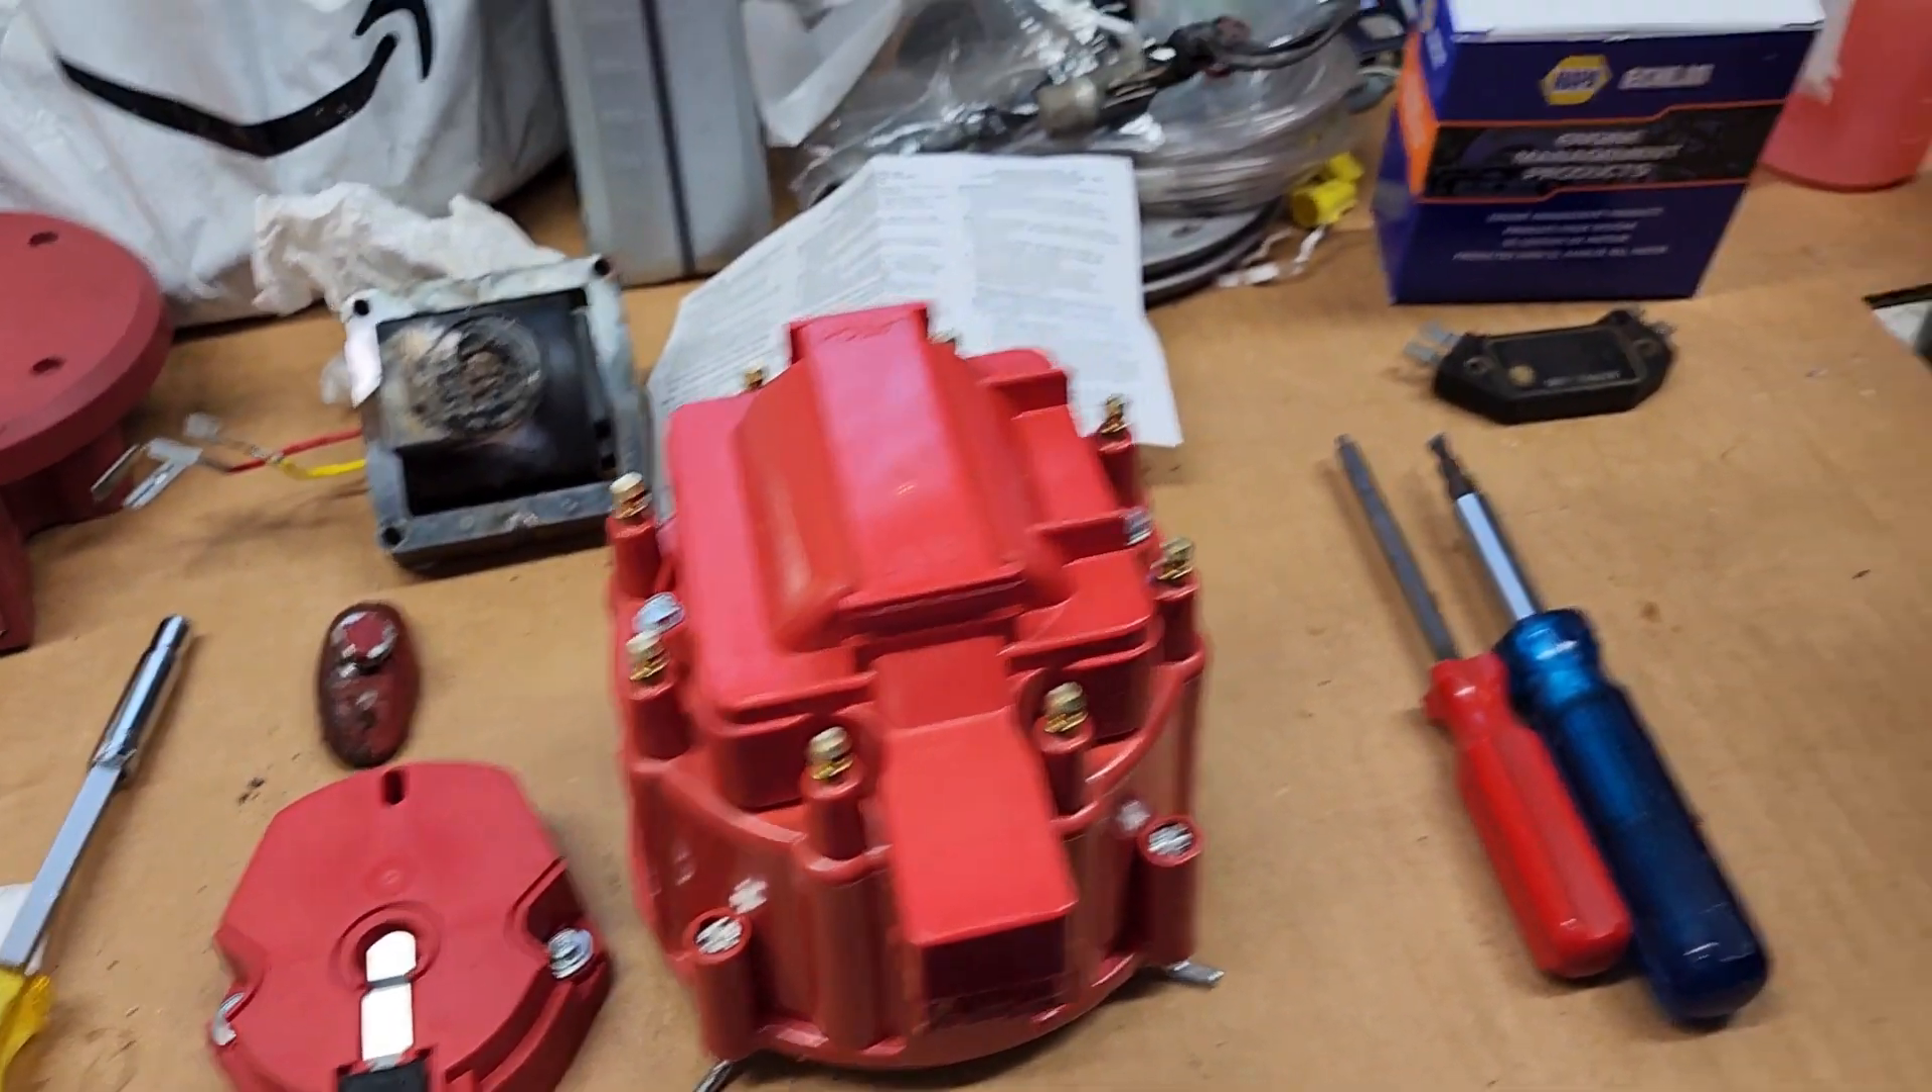Cap is put together now. Got the dust cover on there. It's ready to go.